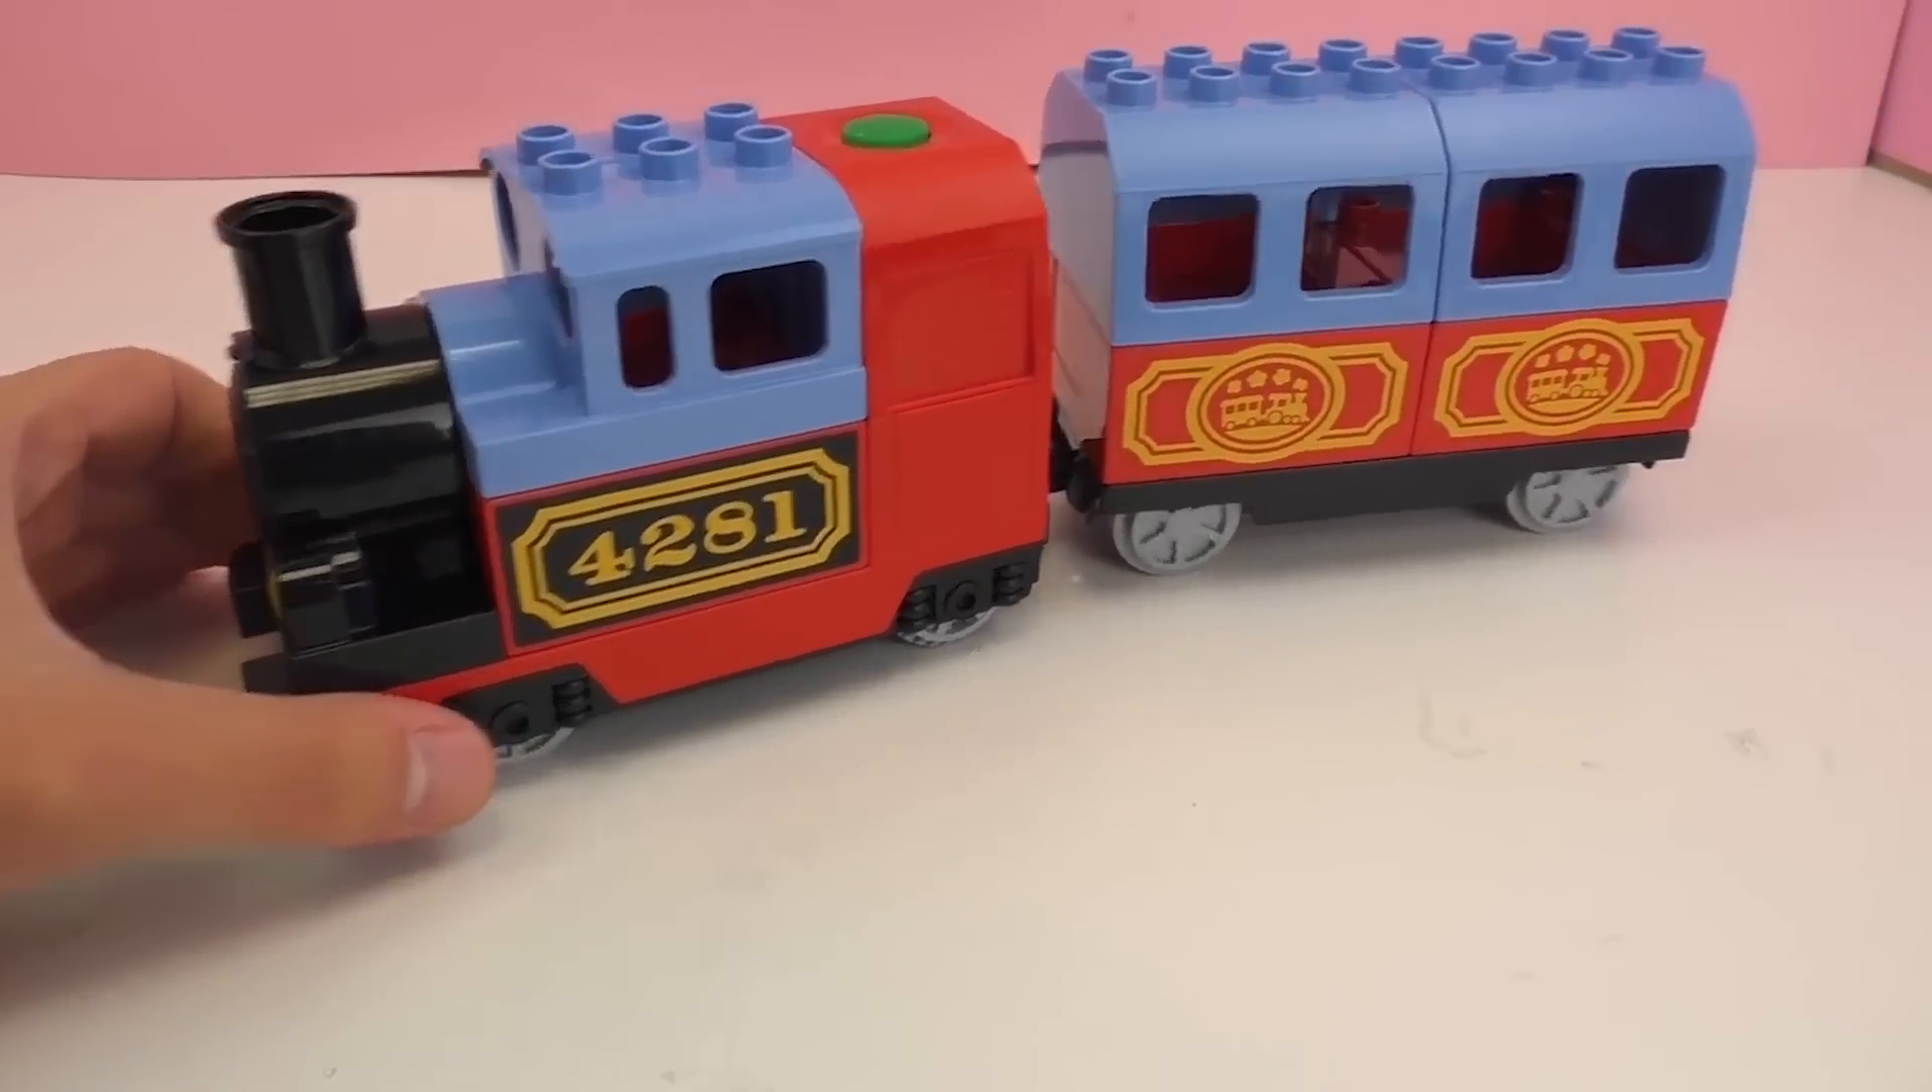On attache le wagon à locomotive et voilà notre petit train.